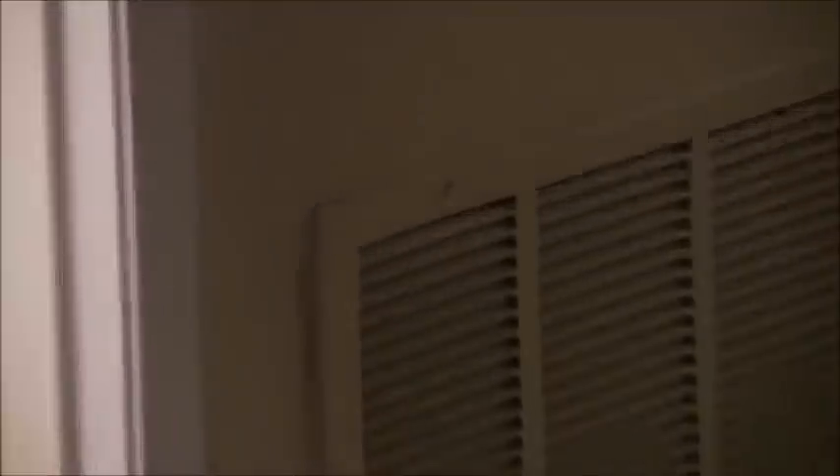I've already put the grill back on, I bought four new screws for that.